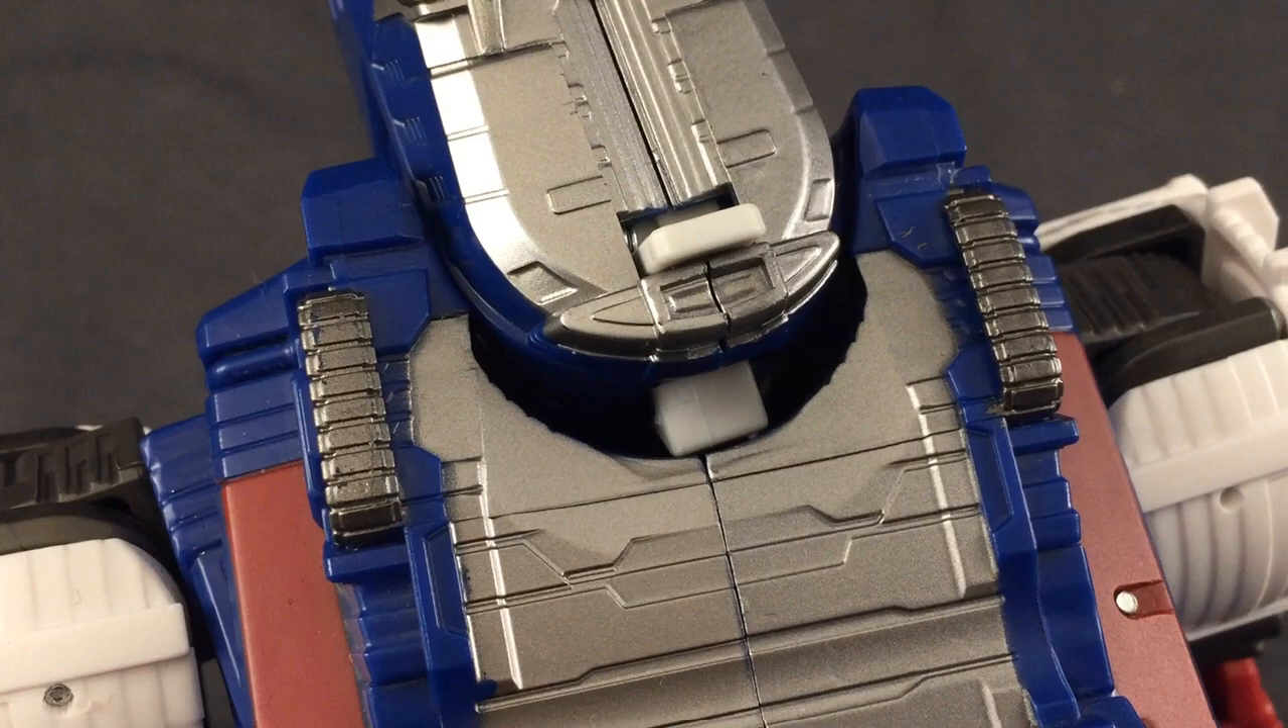The worst offender is the neck section, where you get this unsightly gap. And if that's not bad enough, the connection tab brings a lot of attention to it.